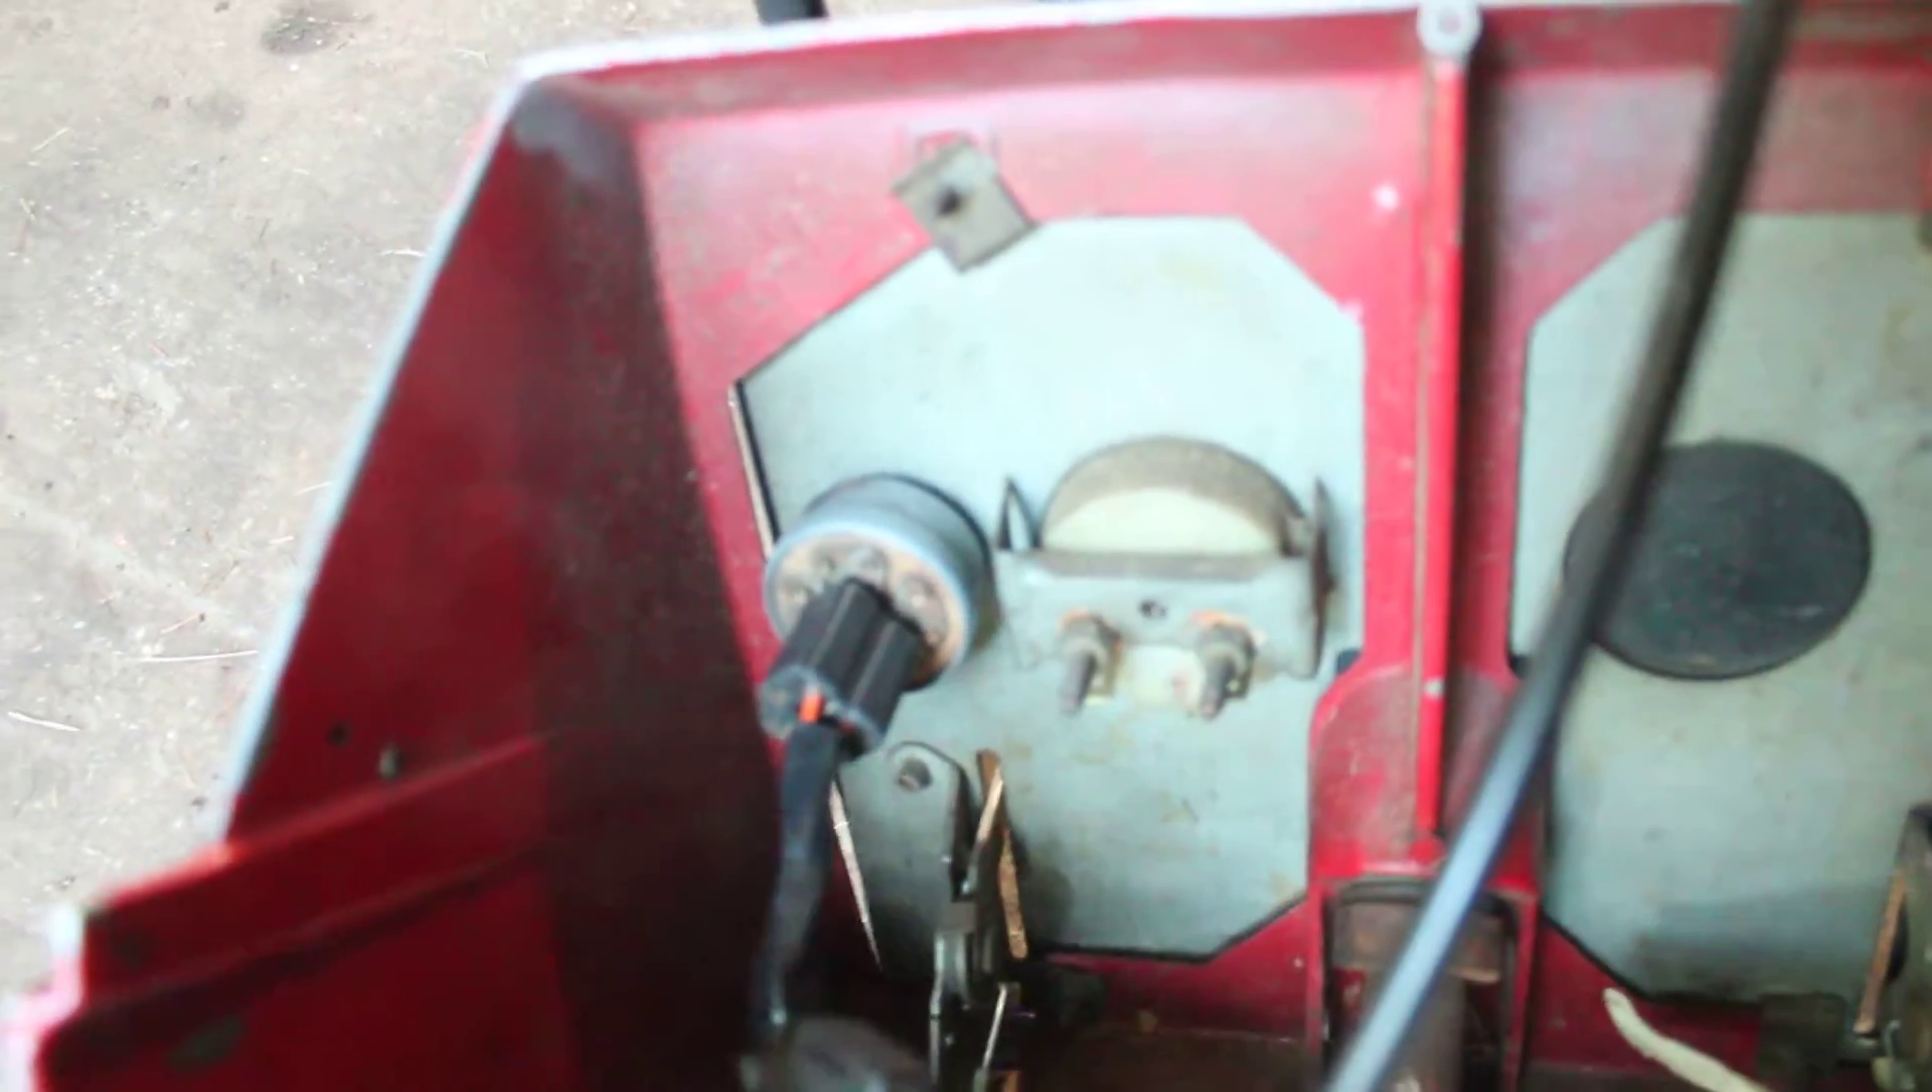There's one more wire that will go into the amp gauge but I don't do not have that hooked up.